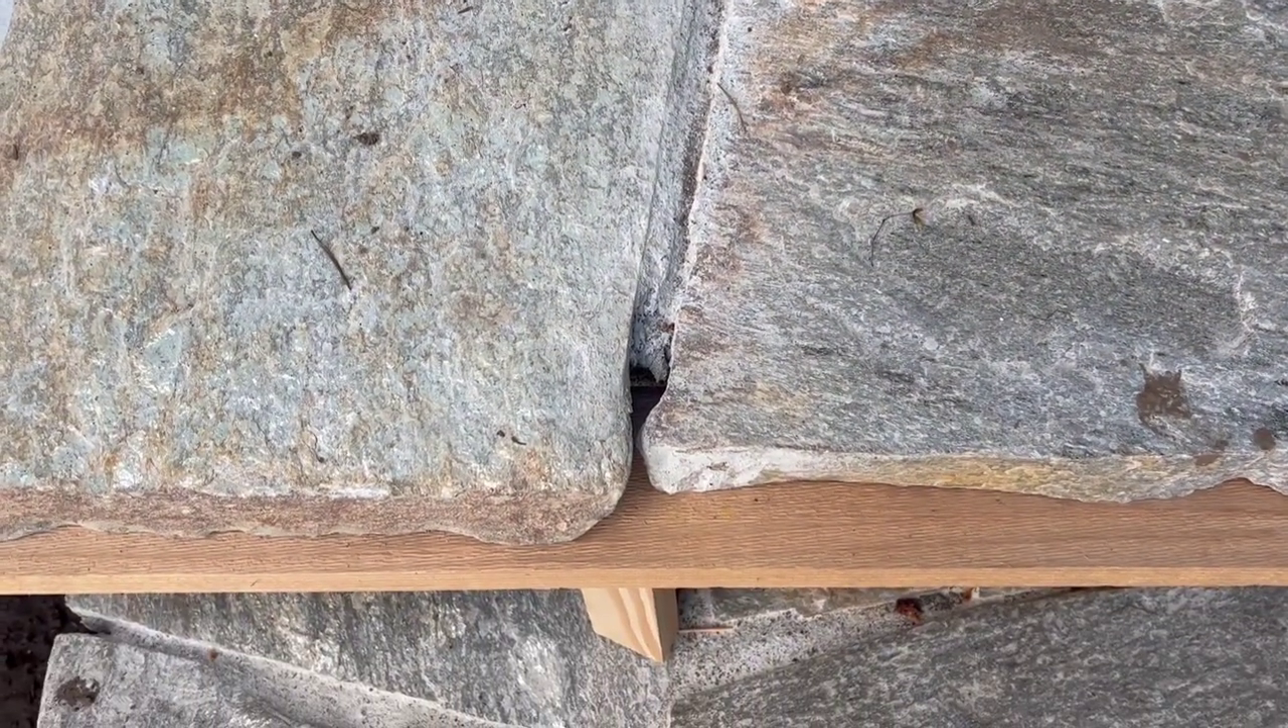There's a little bit of a hole there uh just because things are uneven but that's okay.